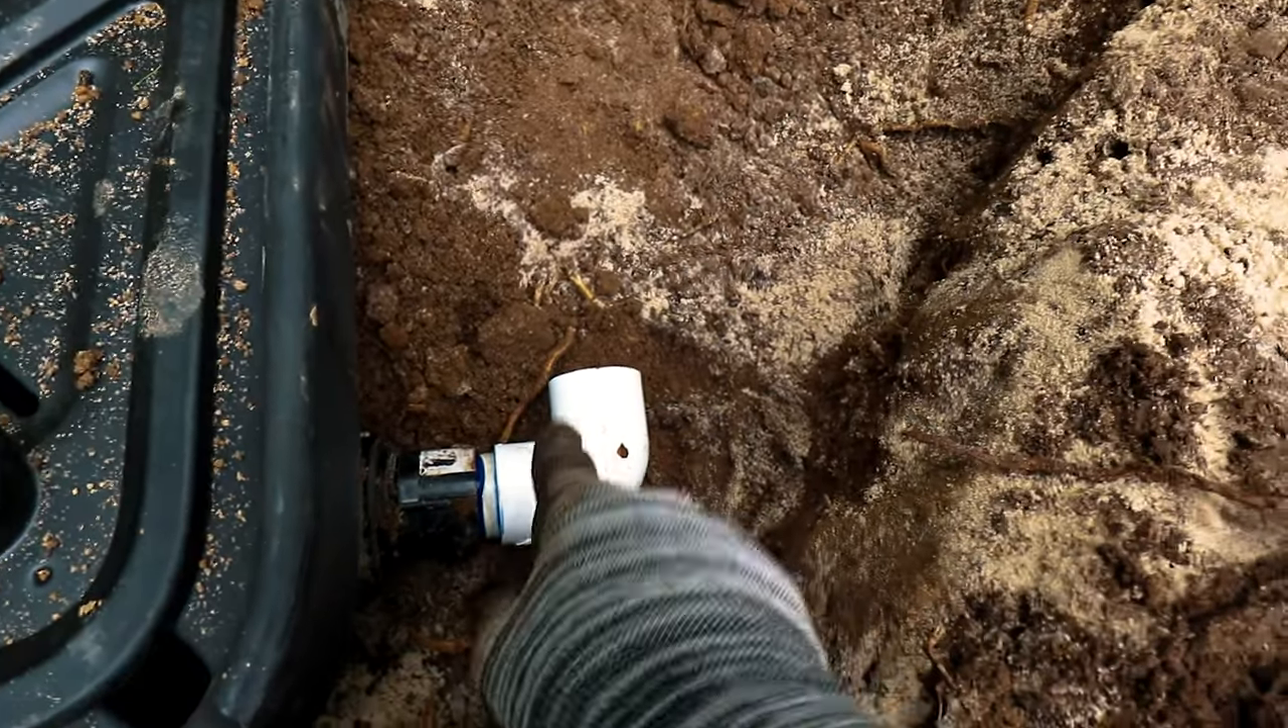I've also put in an inch and a half elbow here so we can run our plumbing straight up that way behind to where the spillway will be back there.